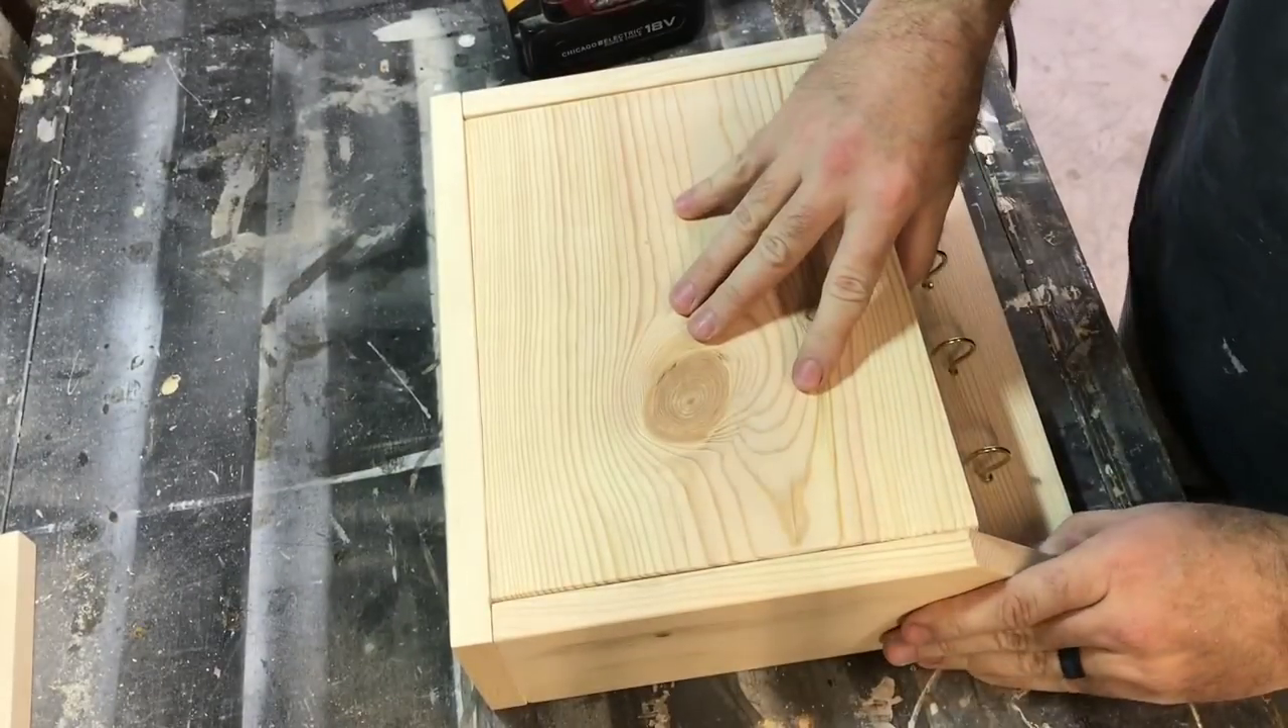All right so what i'm doing now is i've got the box together.